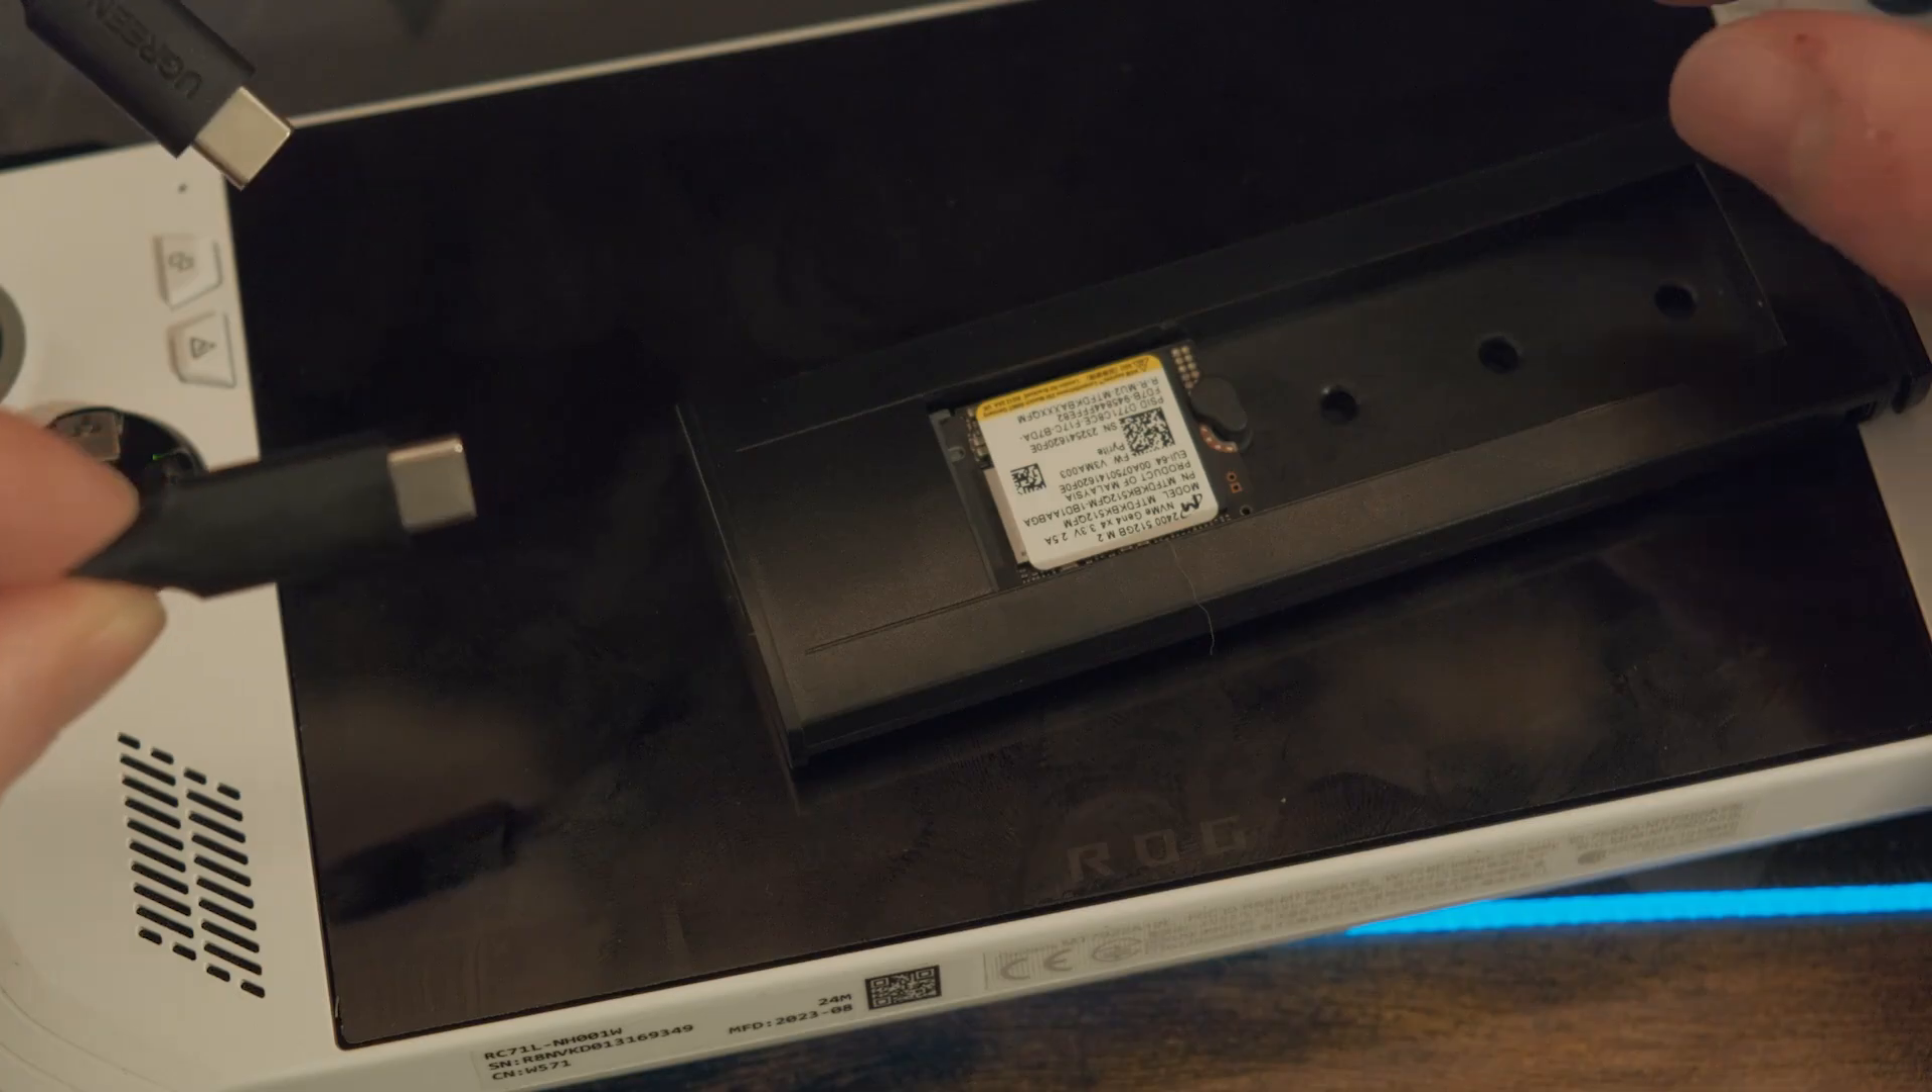So I've installed this SSD in this little caddy and this allows the SSD to be converted to a USB-C cable.